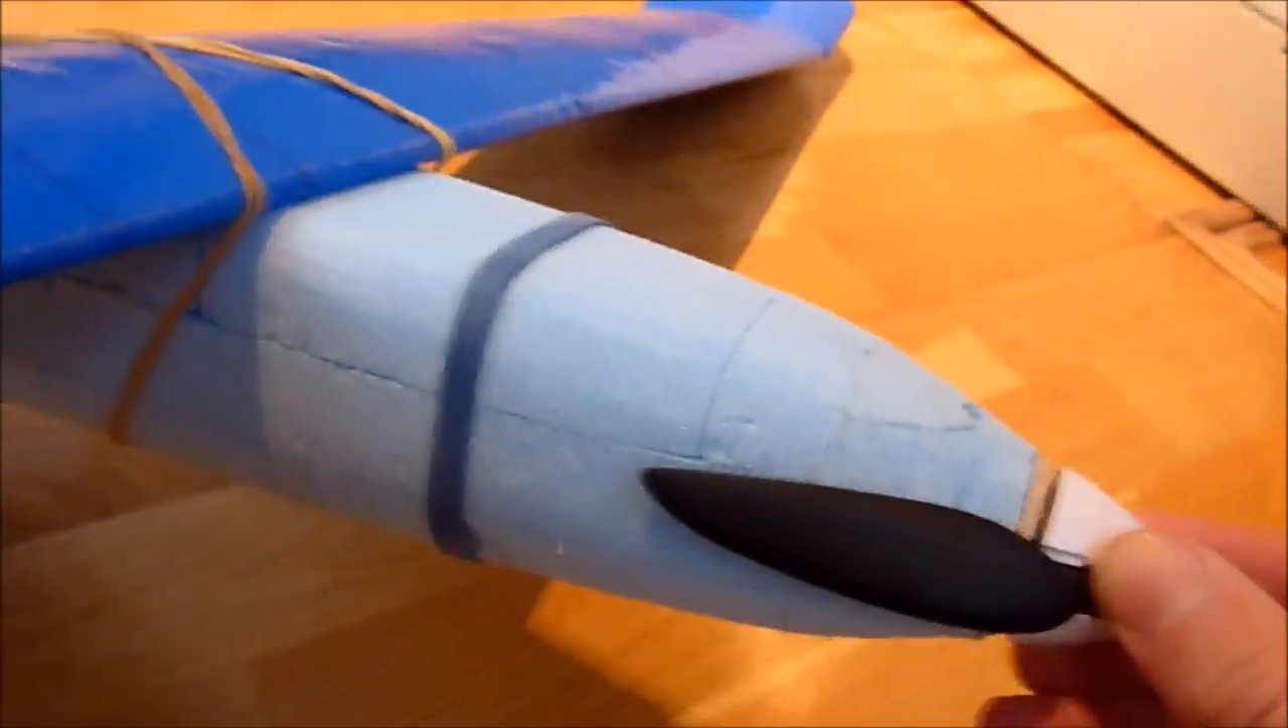I've also, yeah you can see there the propeller fits nicely into the fuselage folding propeller that I got off the internet.